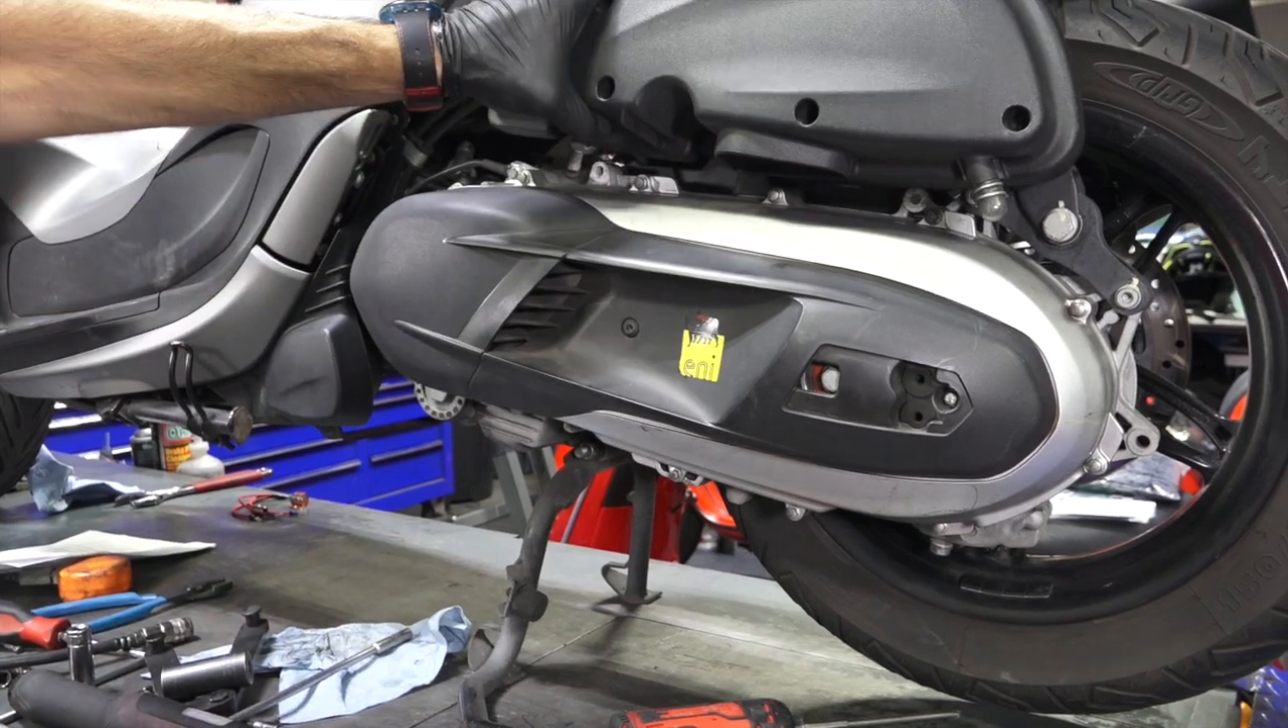So the belt cover's all installed.